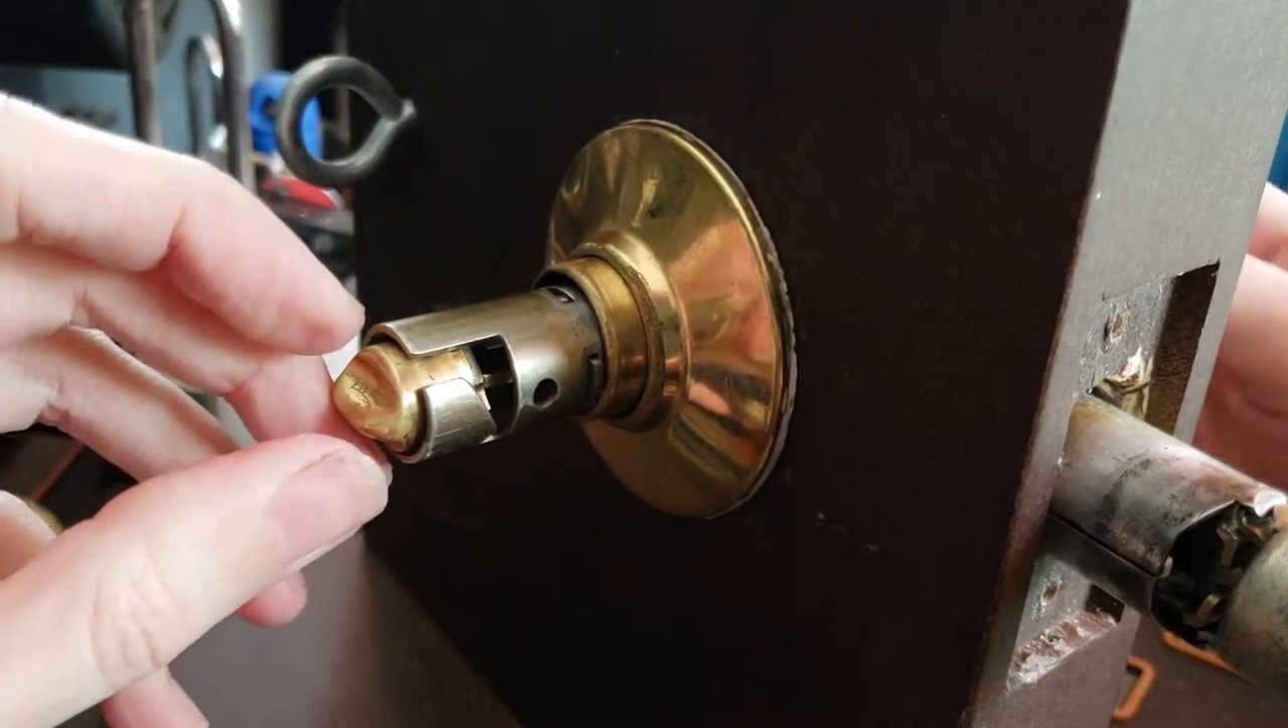So there we have the inside knob taken off.